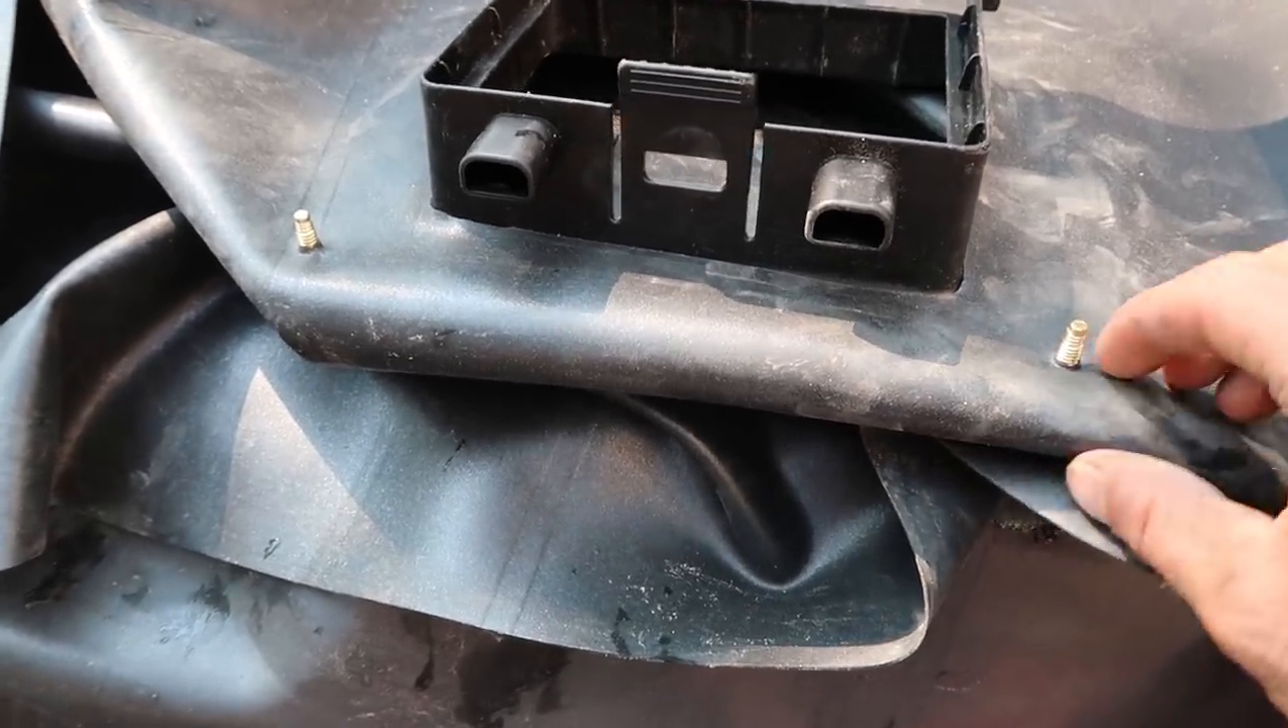So we've got our two top screws already in place.